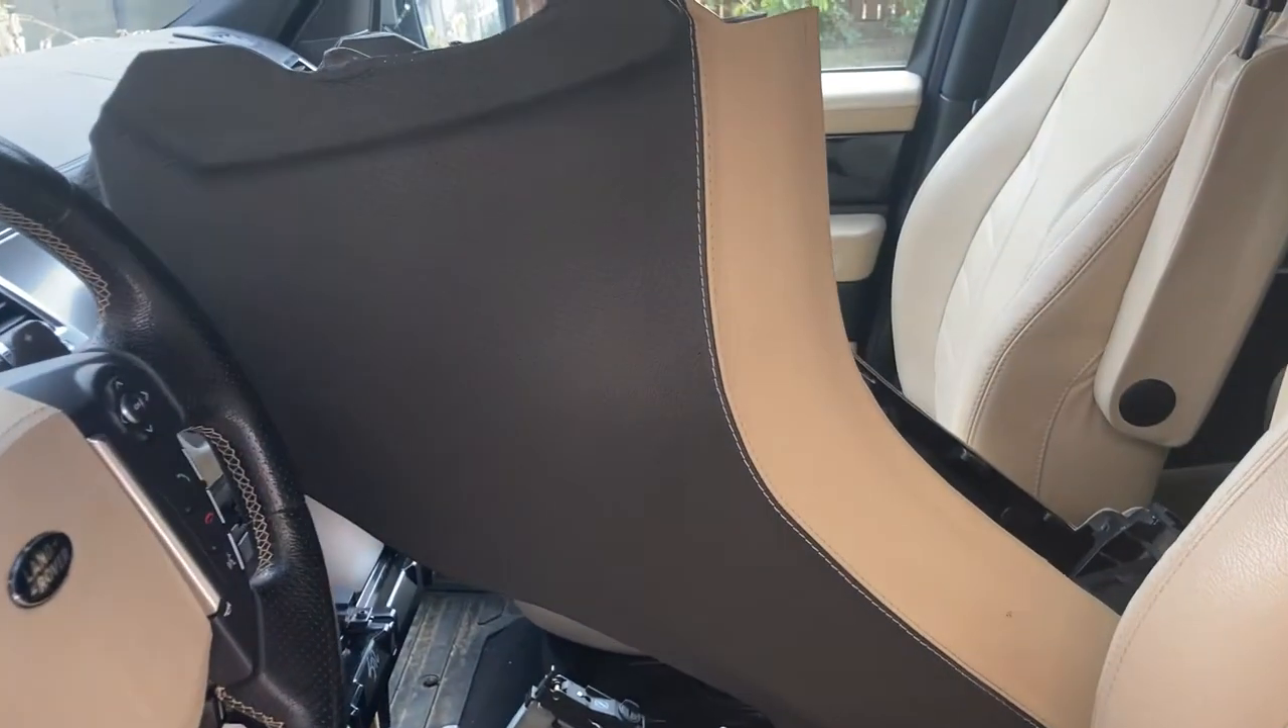Lo and behold I have partially removed the center console now it looks this way.